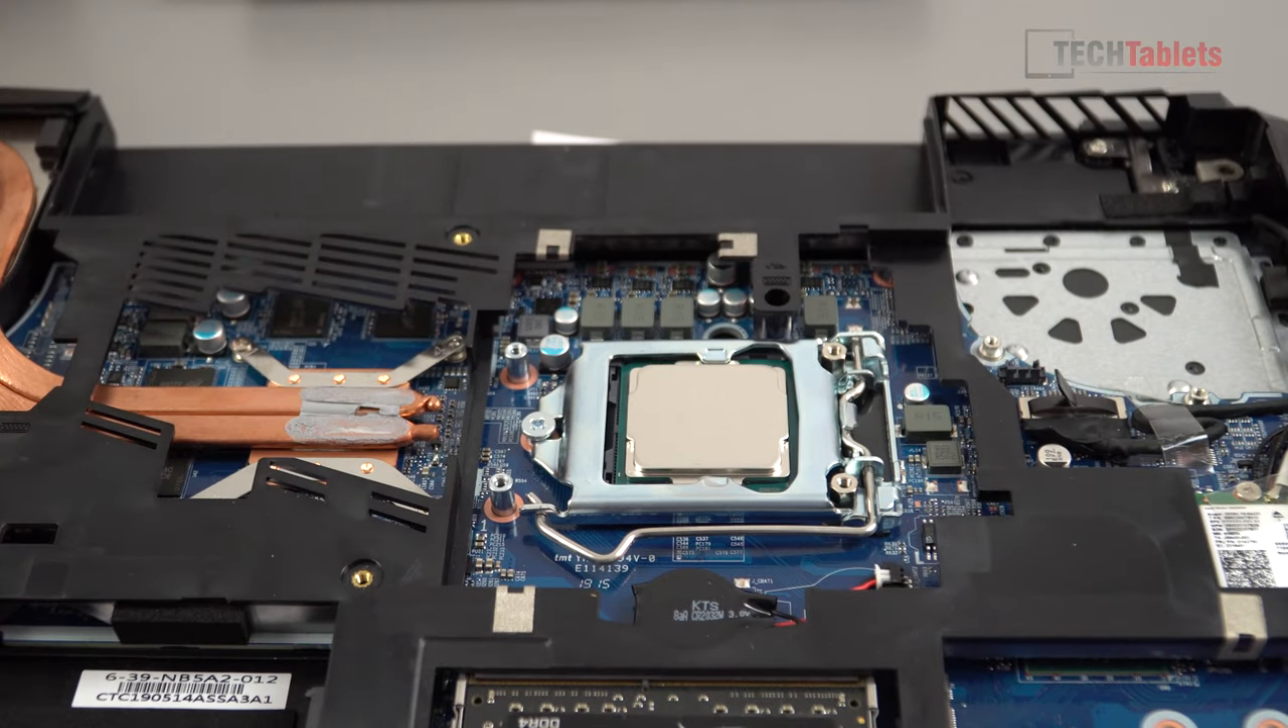Then we have that CPU installed in place.